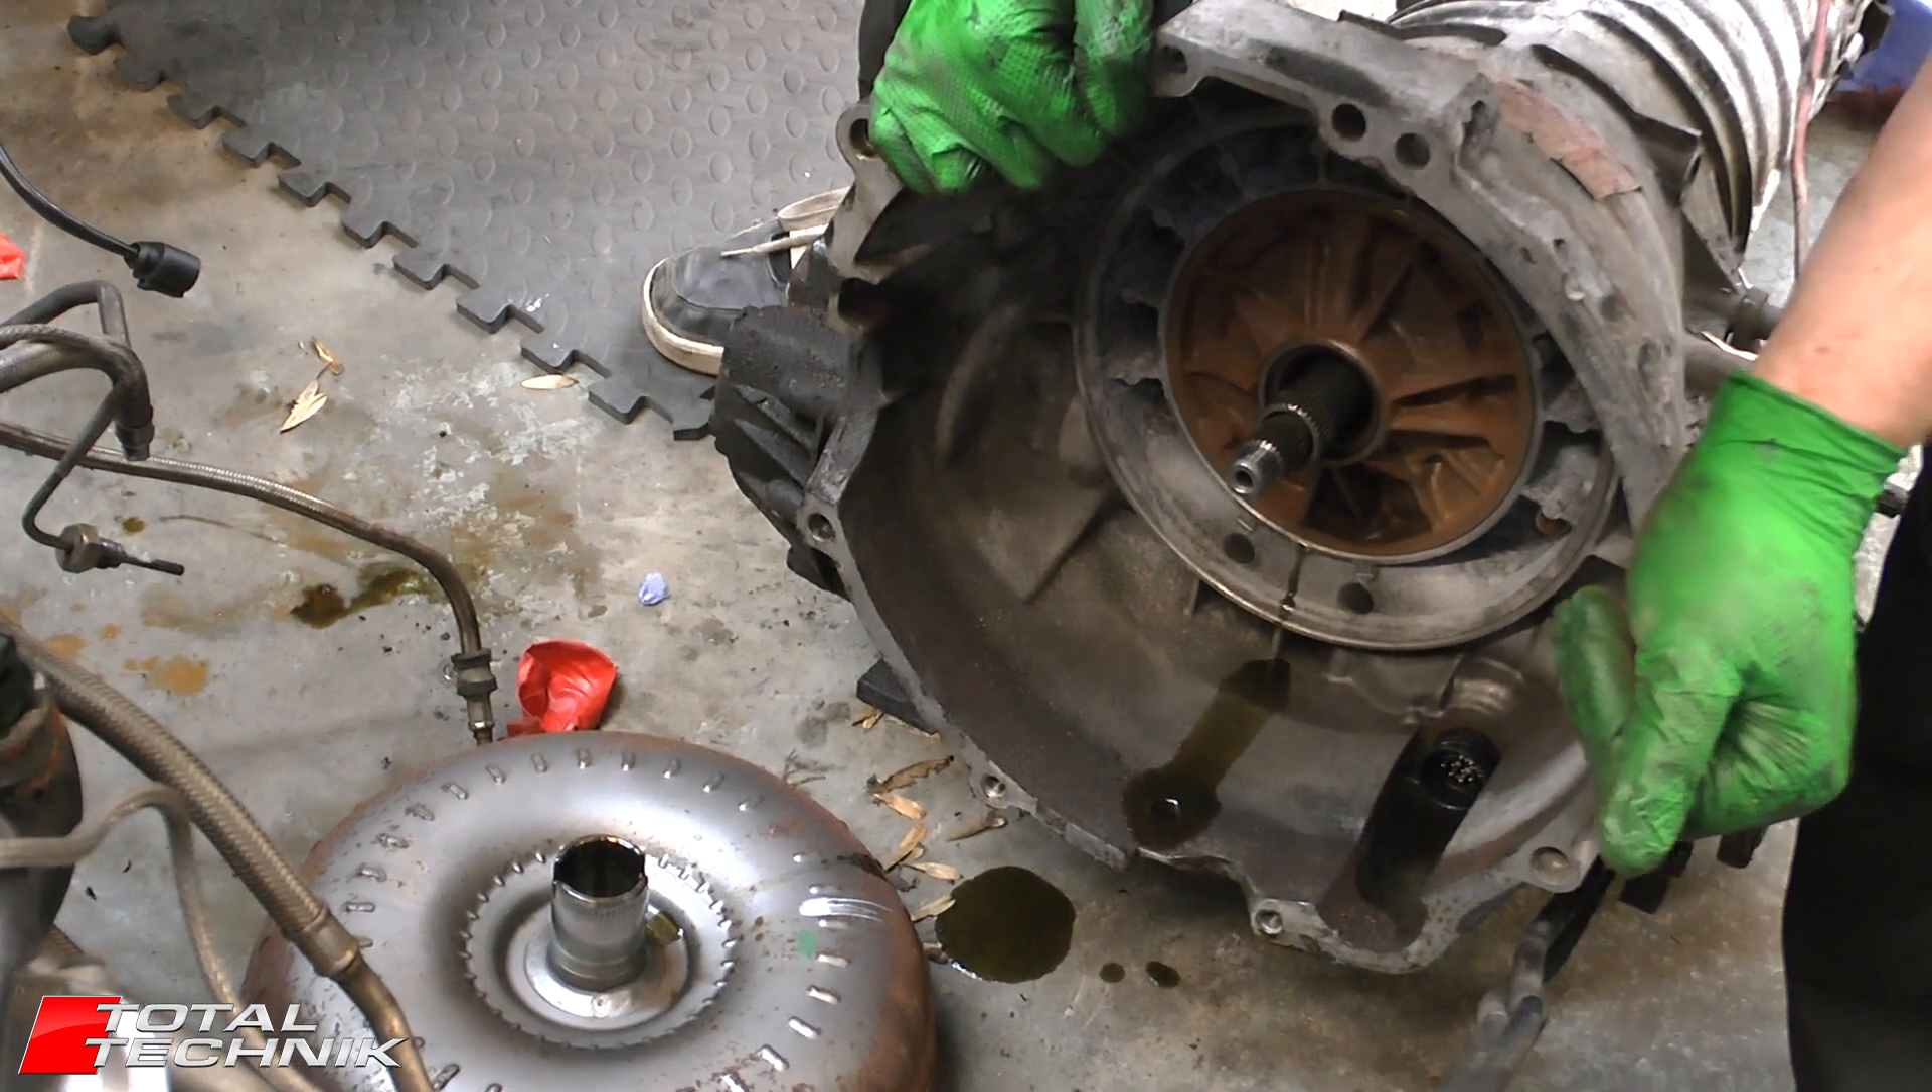But that is your torque converter completely removed and ready to go.